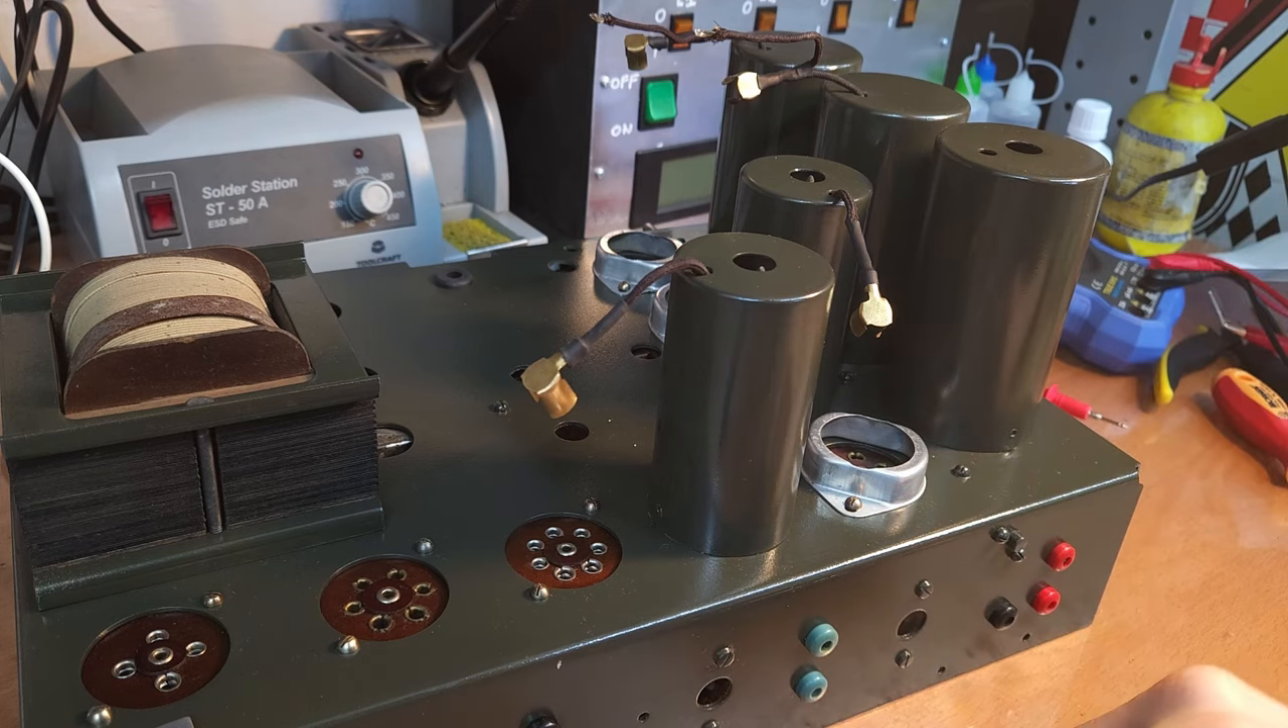All the cans are back on.